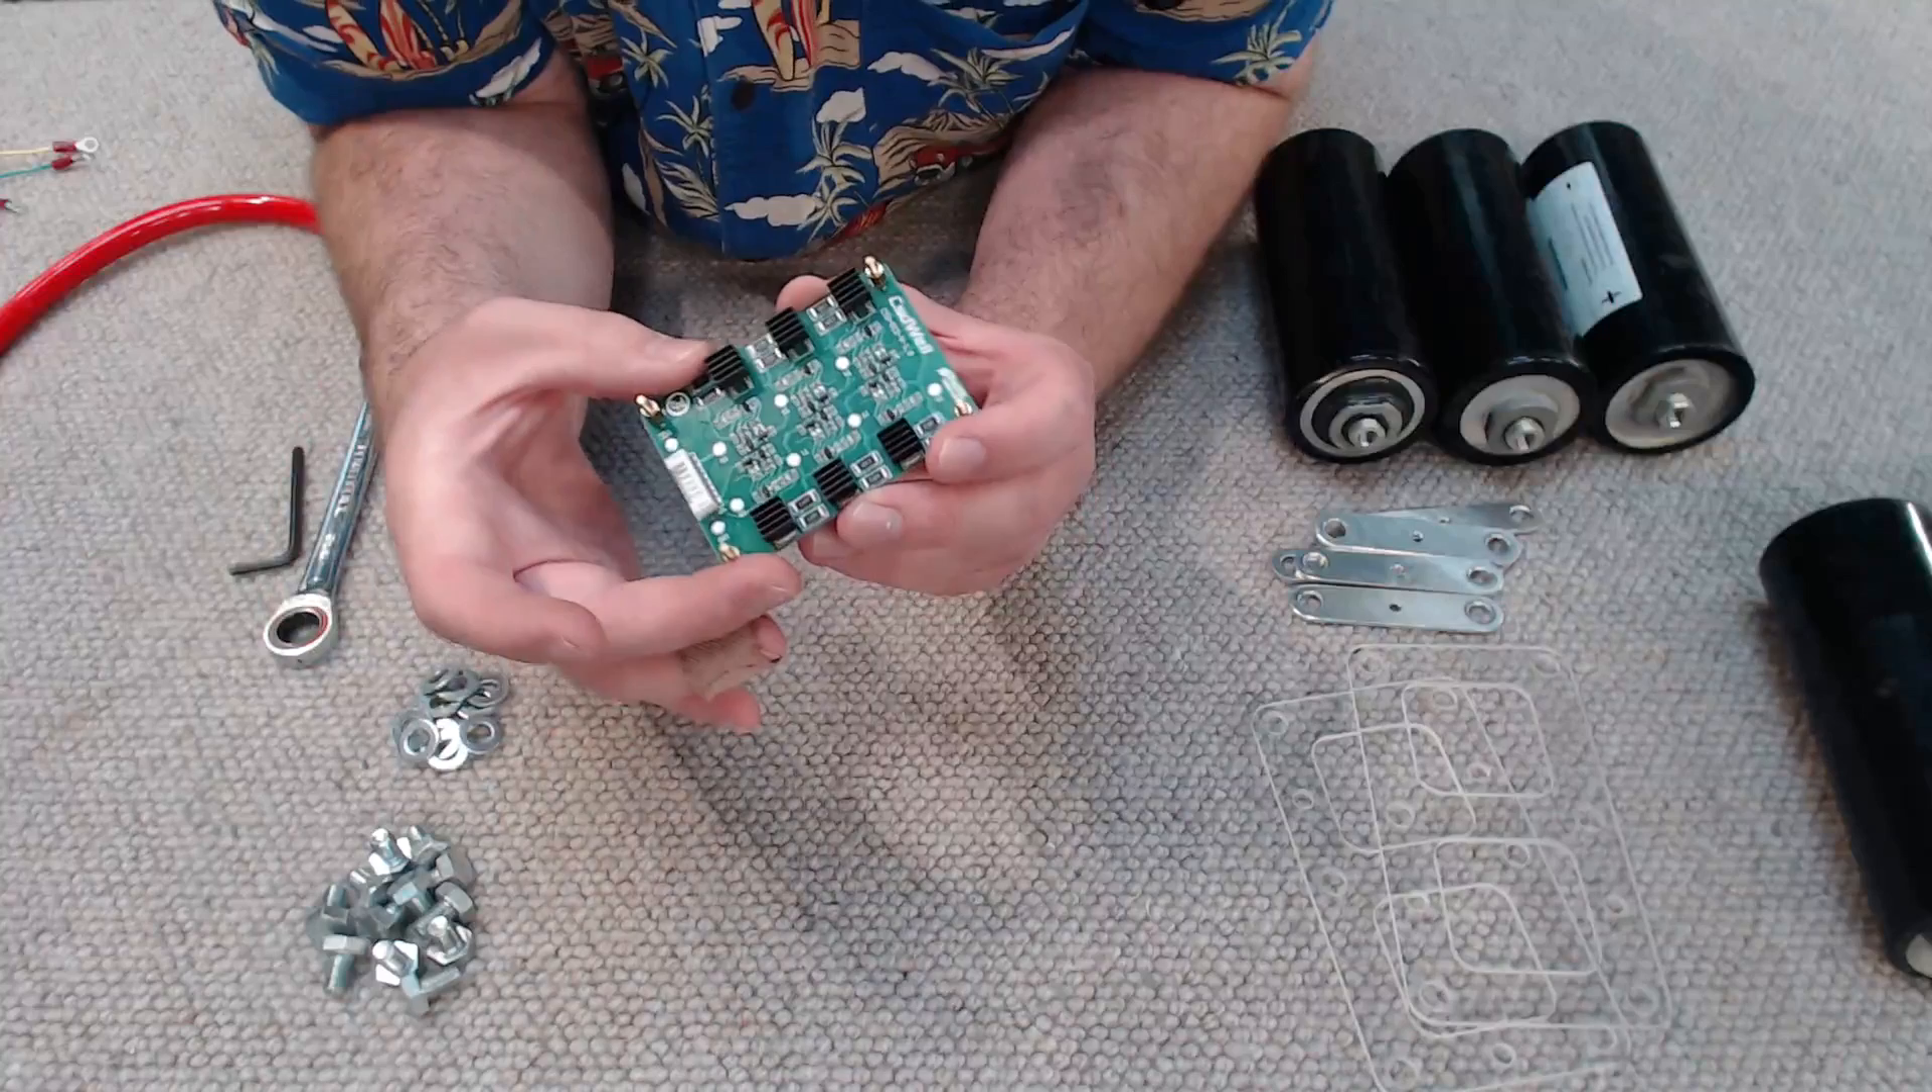As you can see on the board I've gone ahead and stuck down the heat sinks on top of the semiconductors on this board.